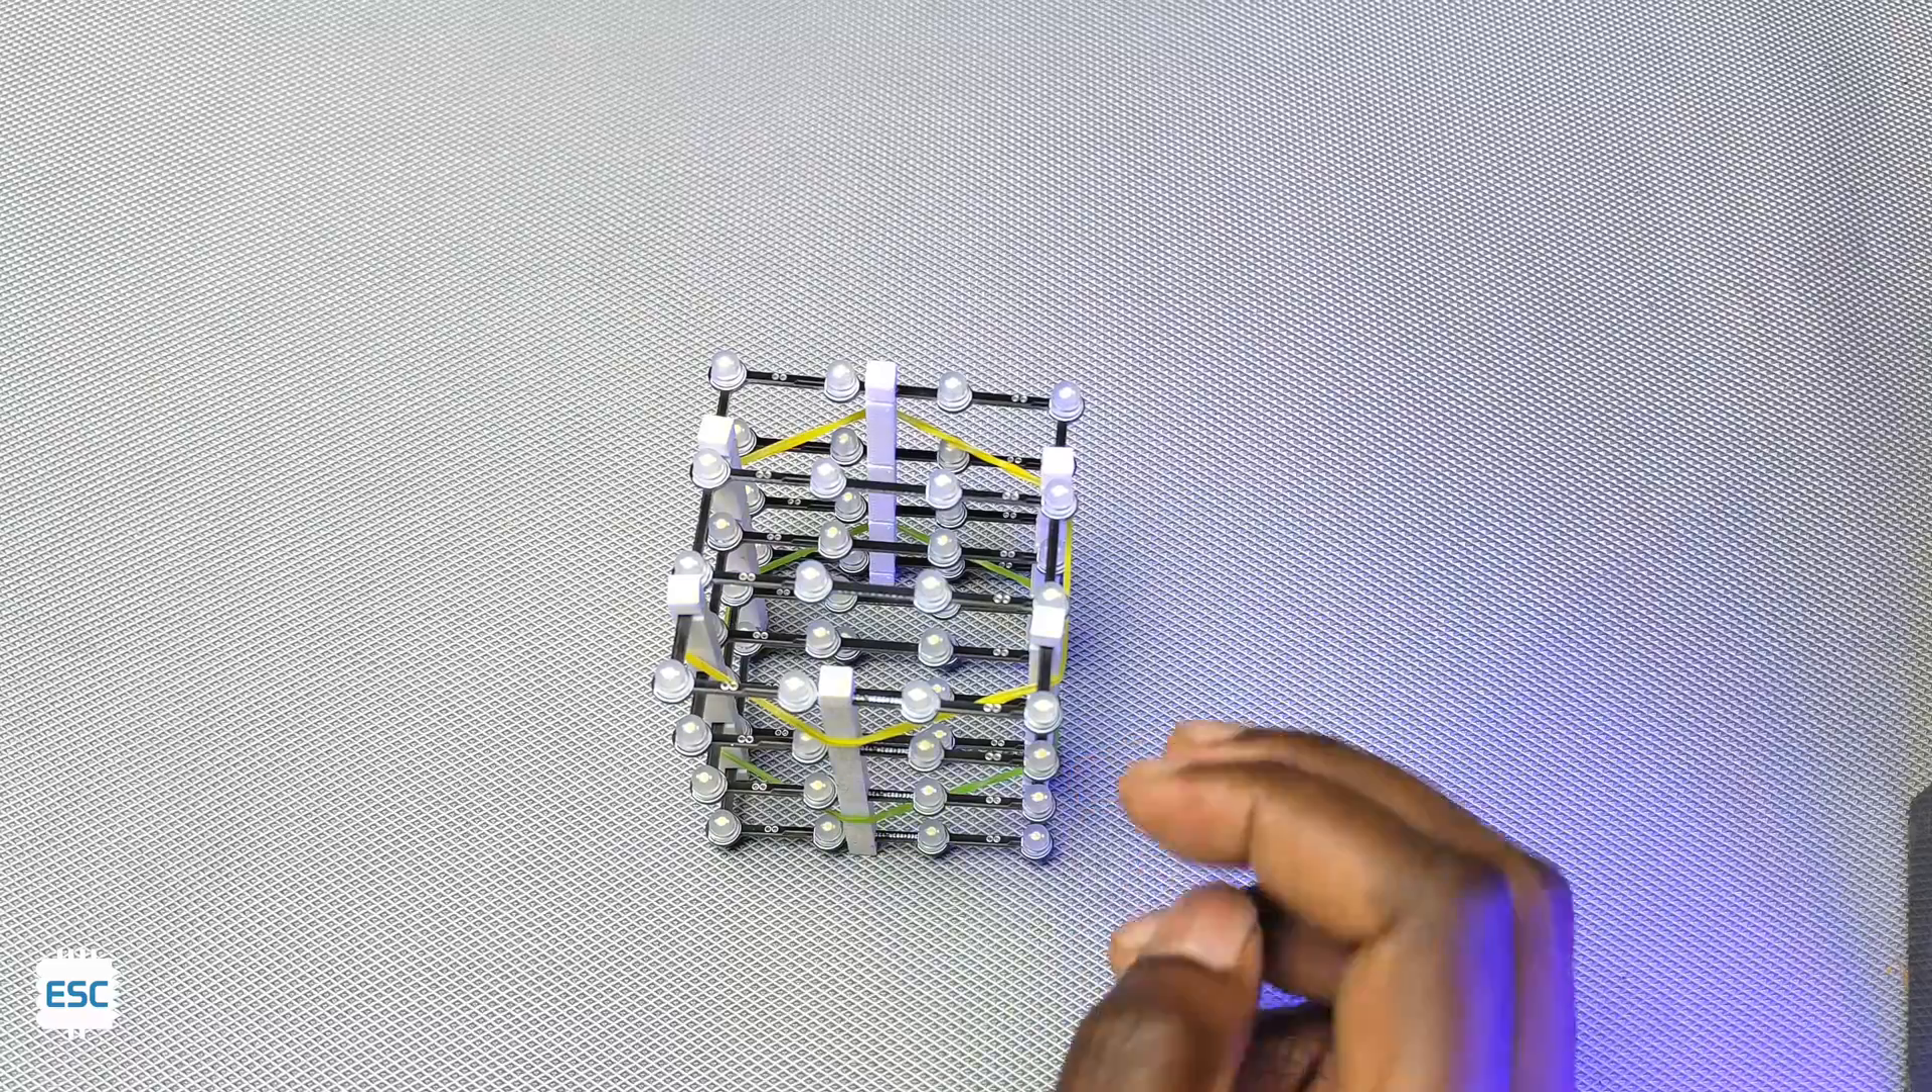With the help of this jigs, I stacked the four layers and secured it with some rubber bands.